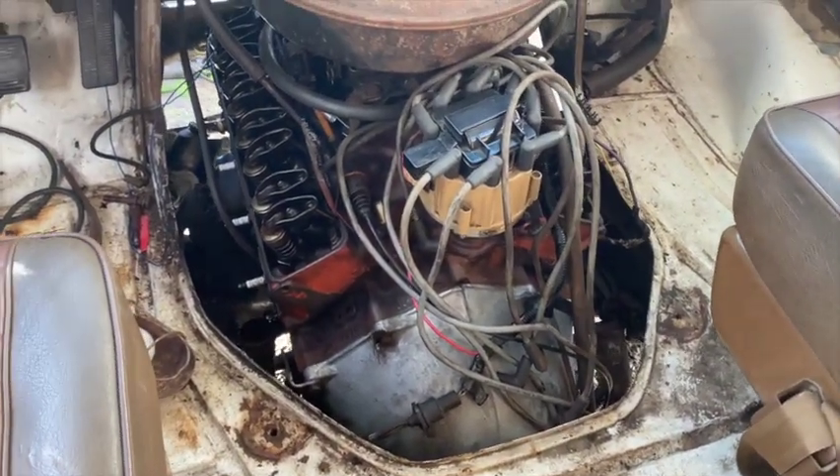So I just have the valve covers off.